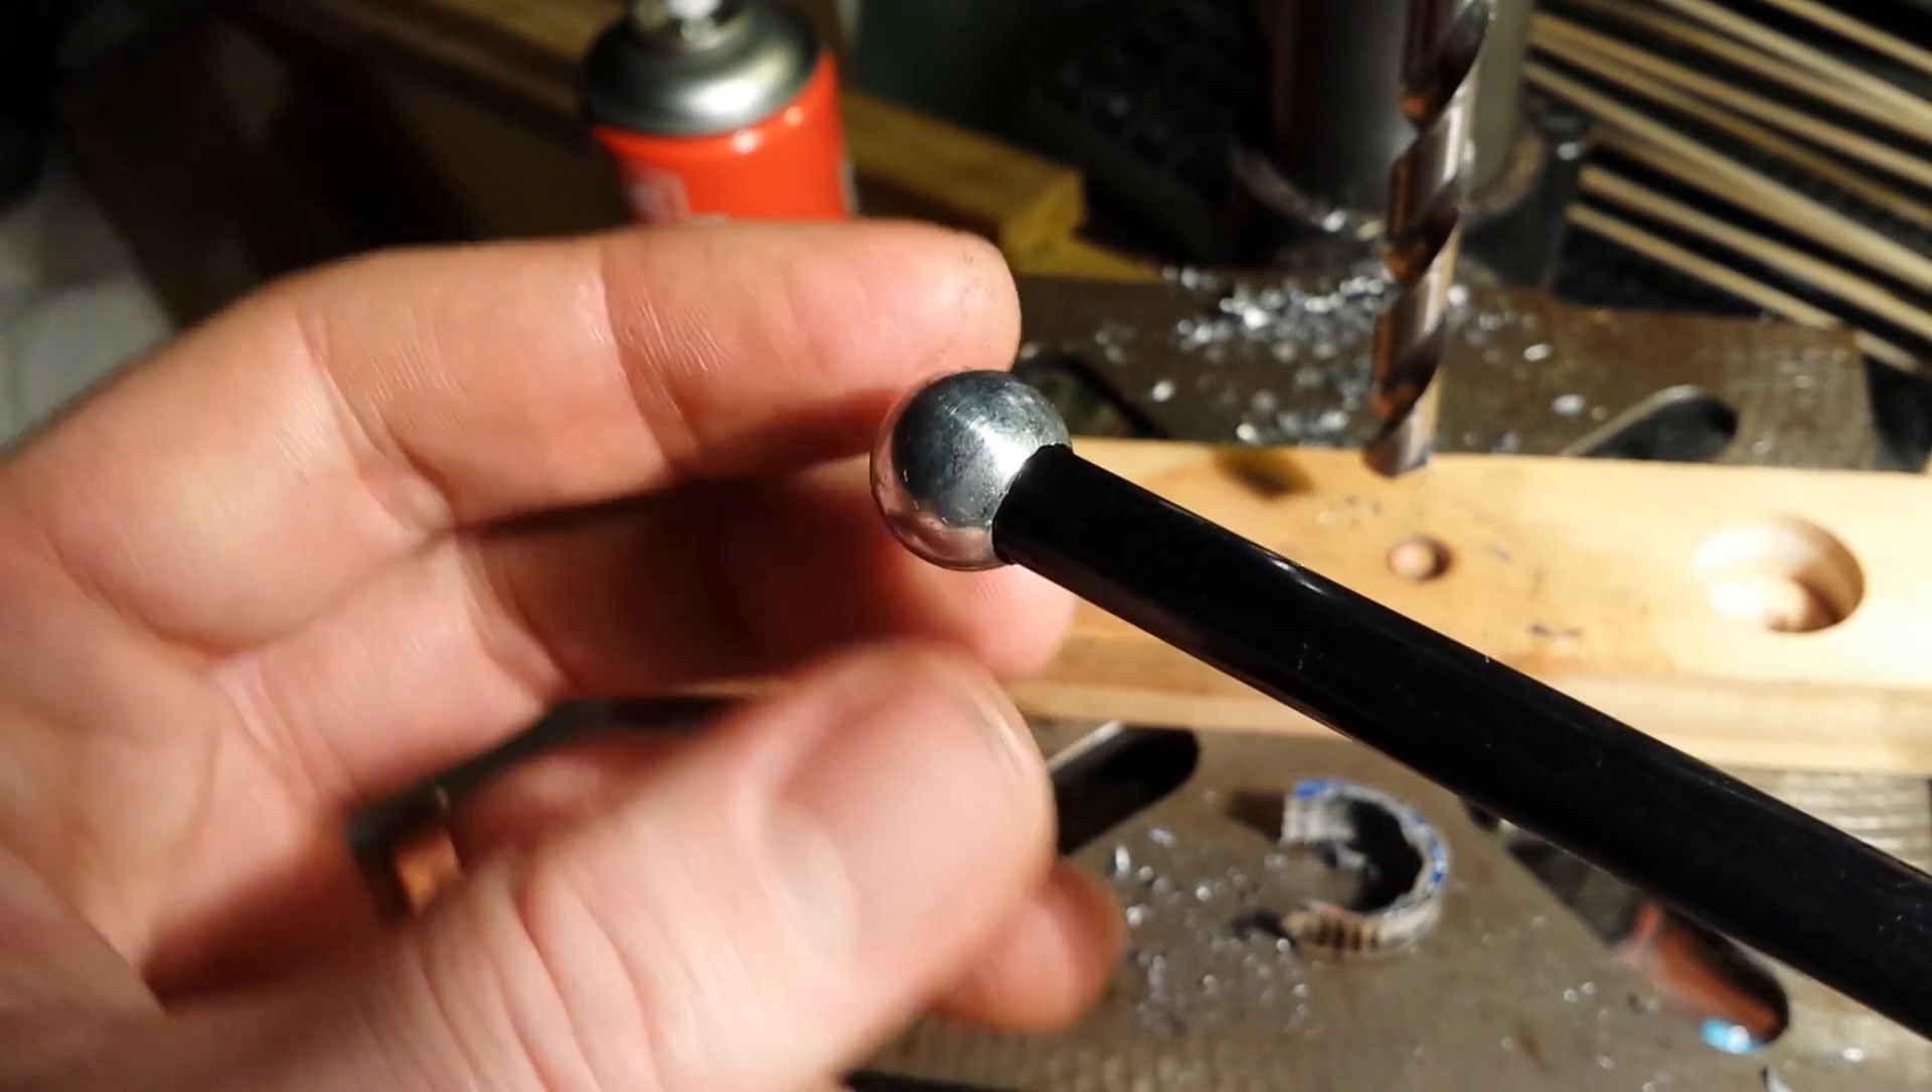And the end result is a nice clean fit to a 9mm kite rod.